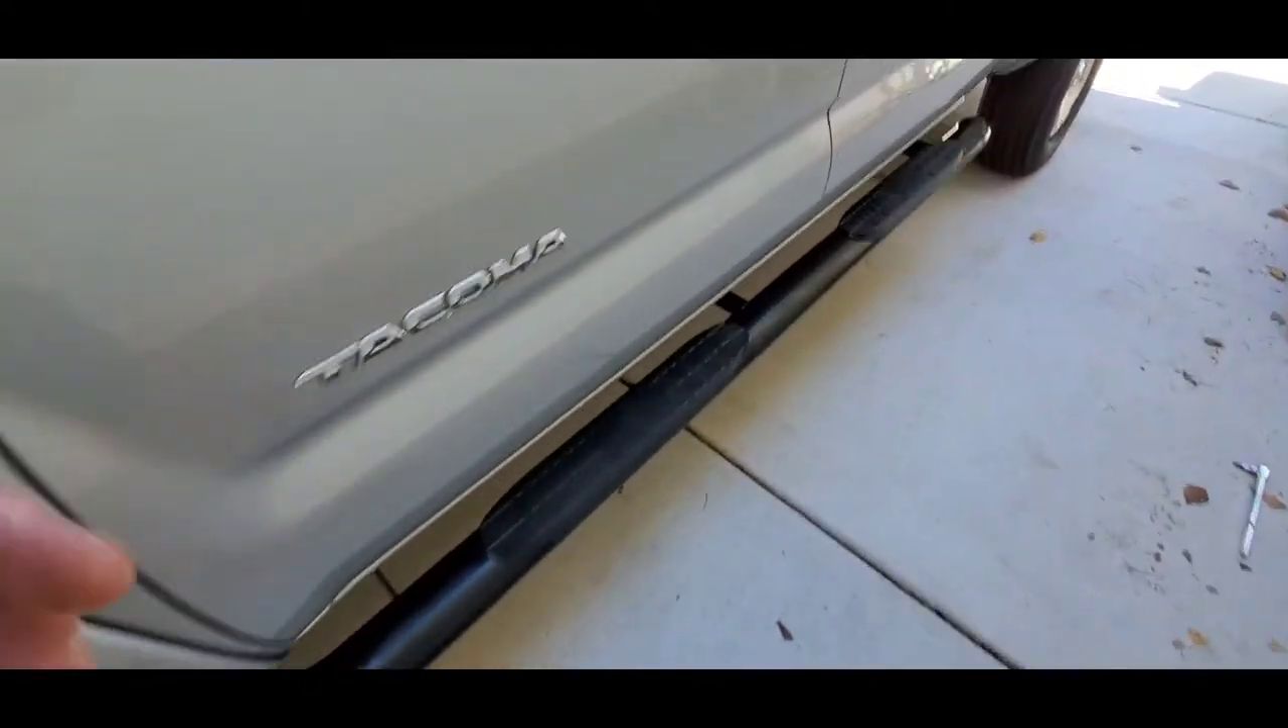Now I've got a step on the cab here.